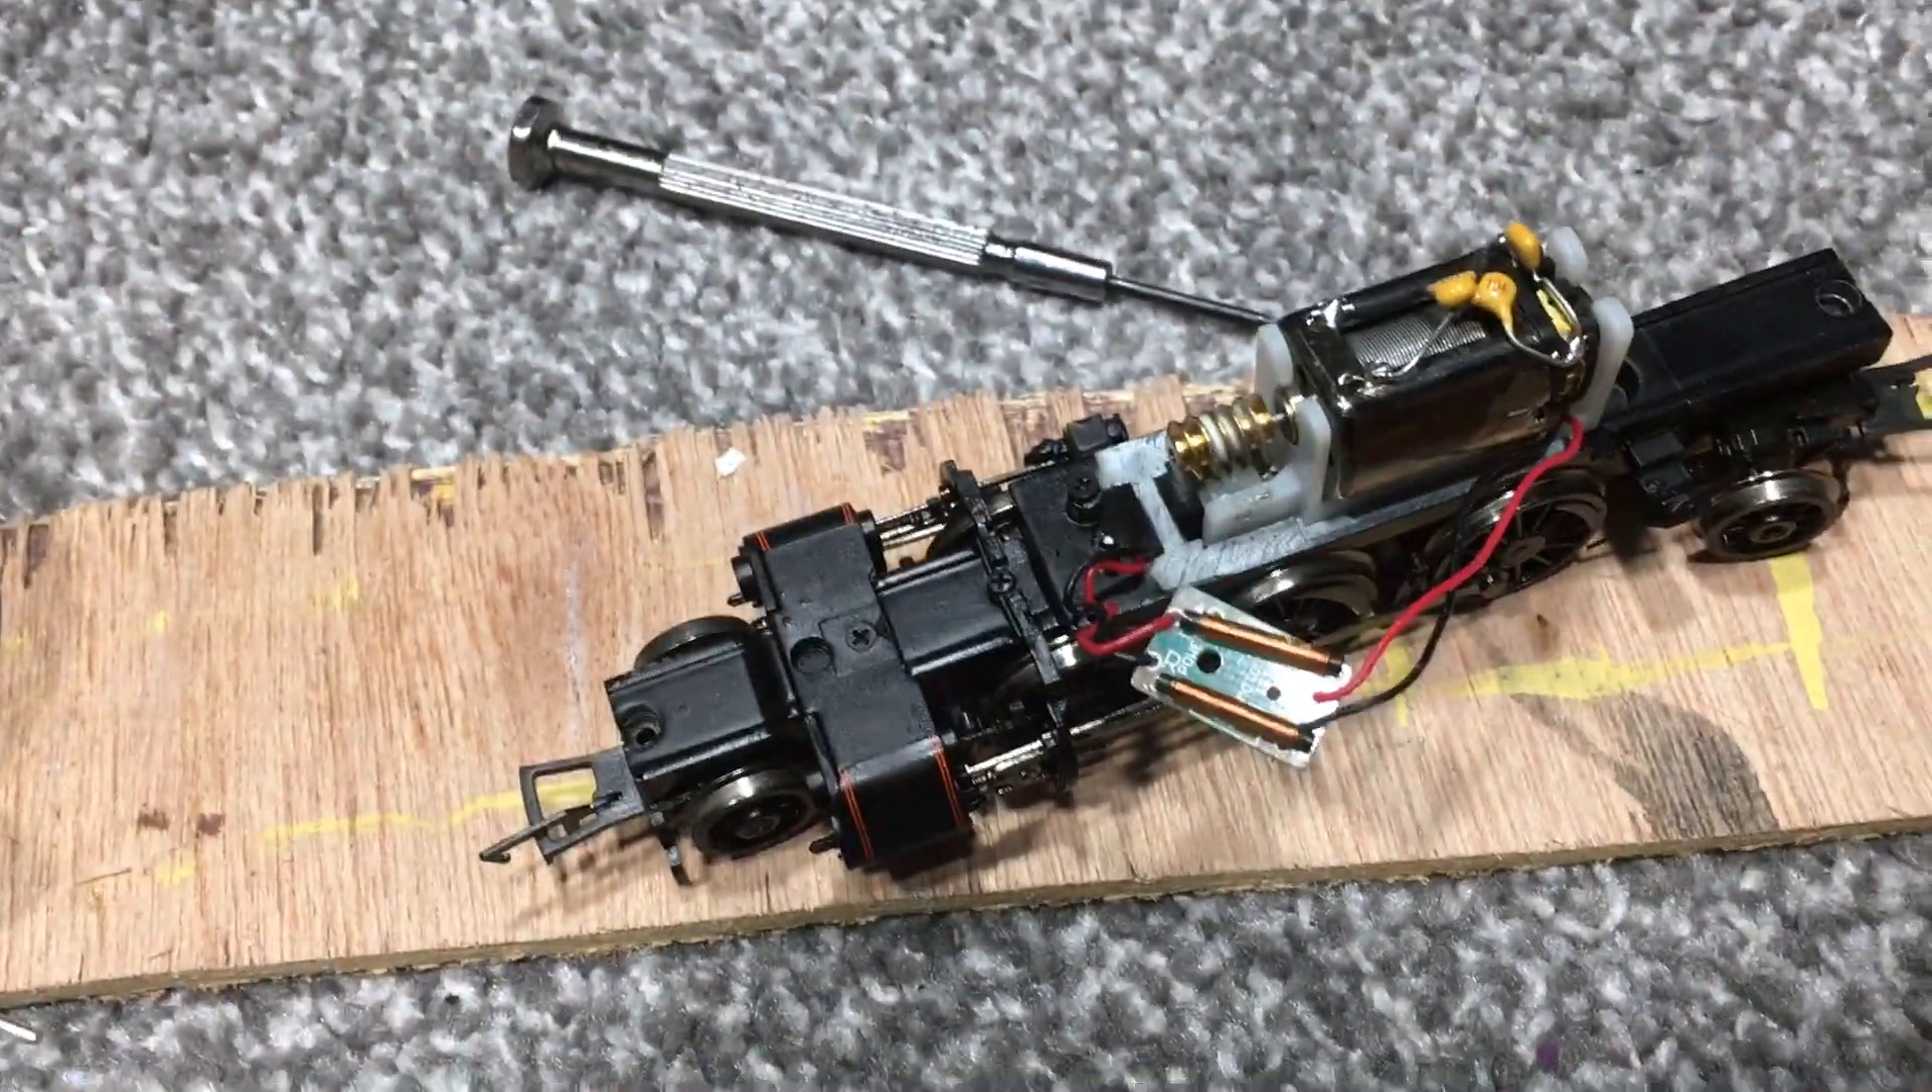I've just undone the screw just there to remove this piece of circuit board it's still connected on the wires.